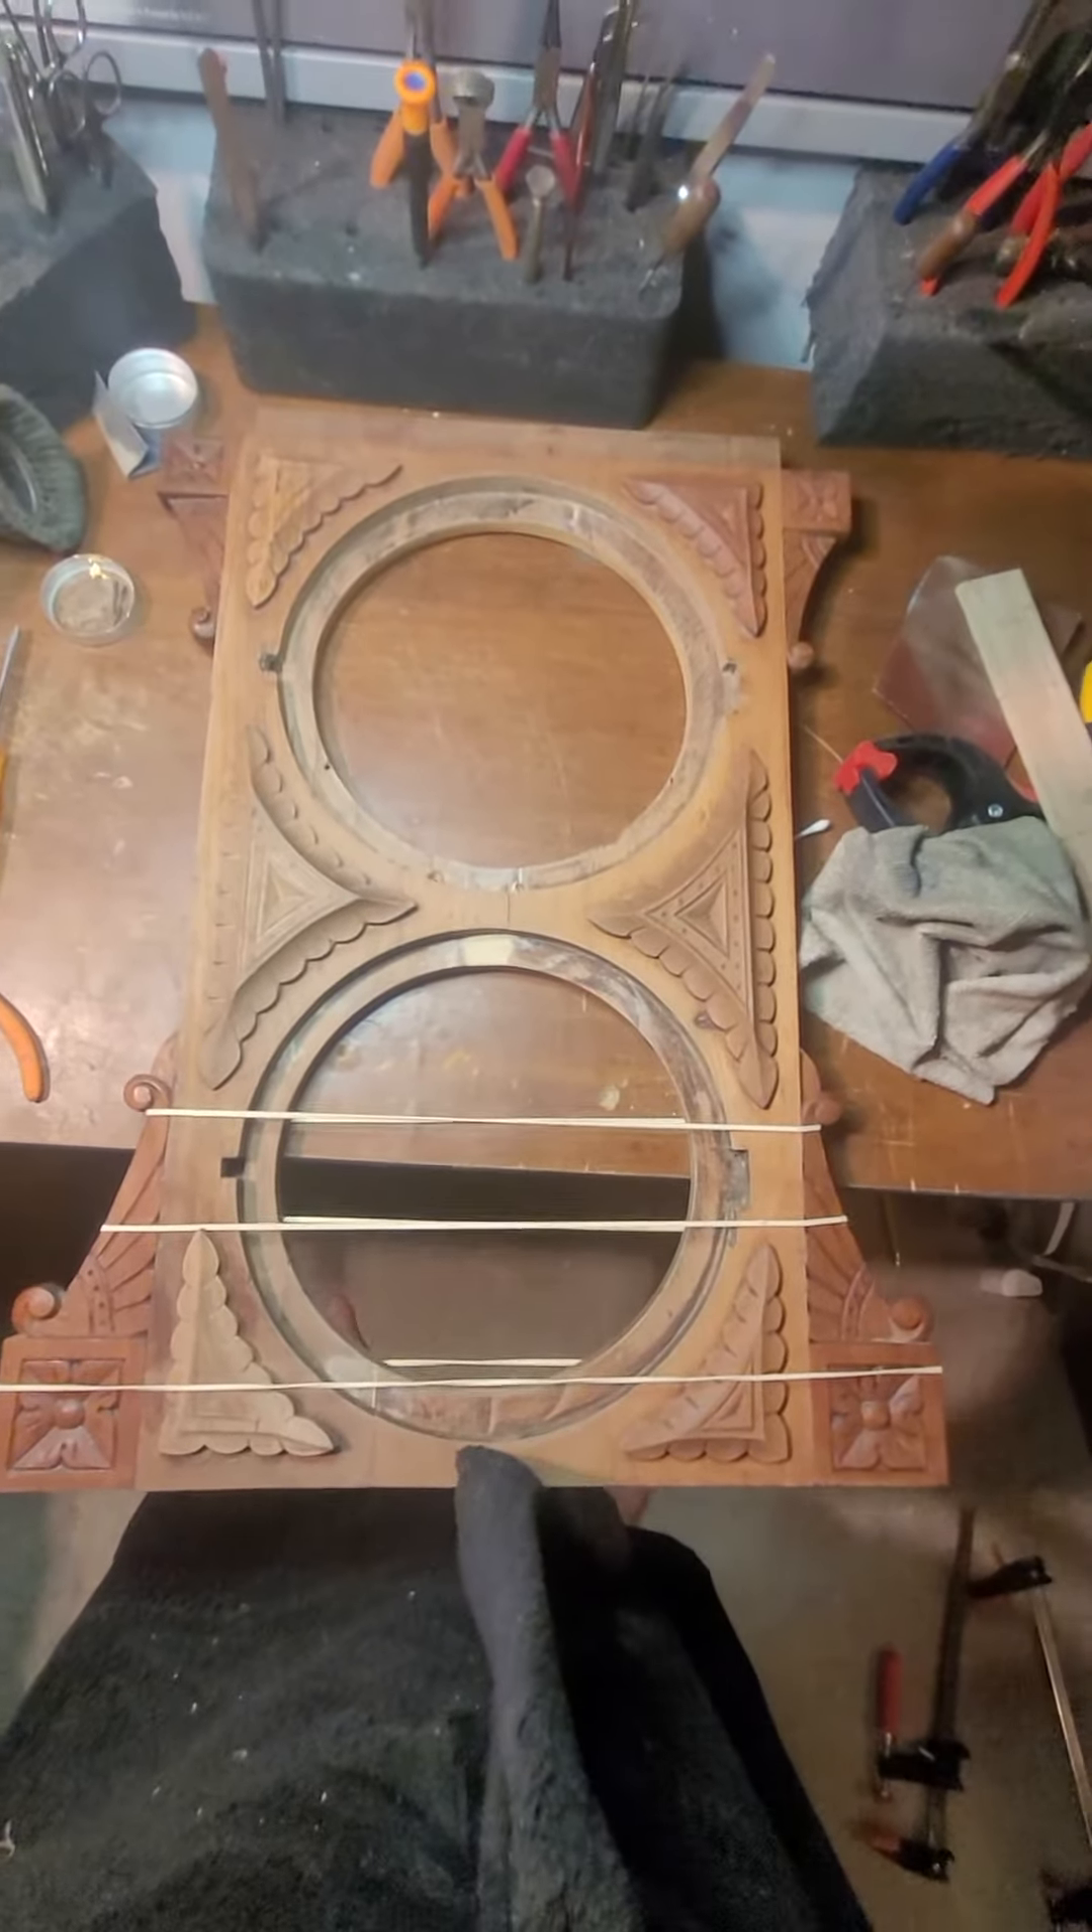Okay, so the face now of the Welch Spring & Company is almost put back together.